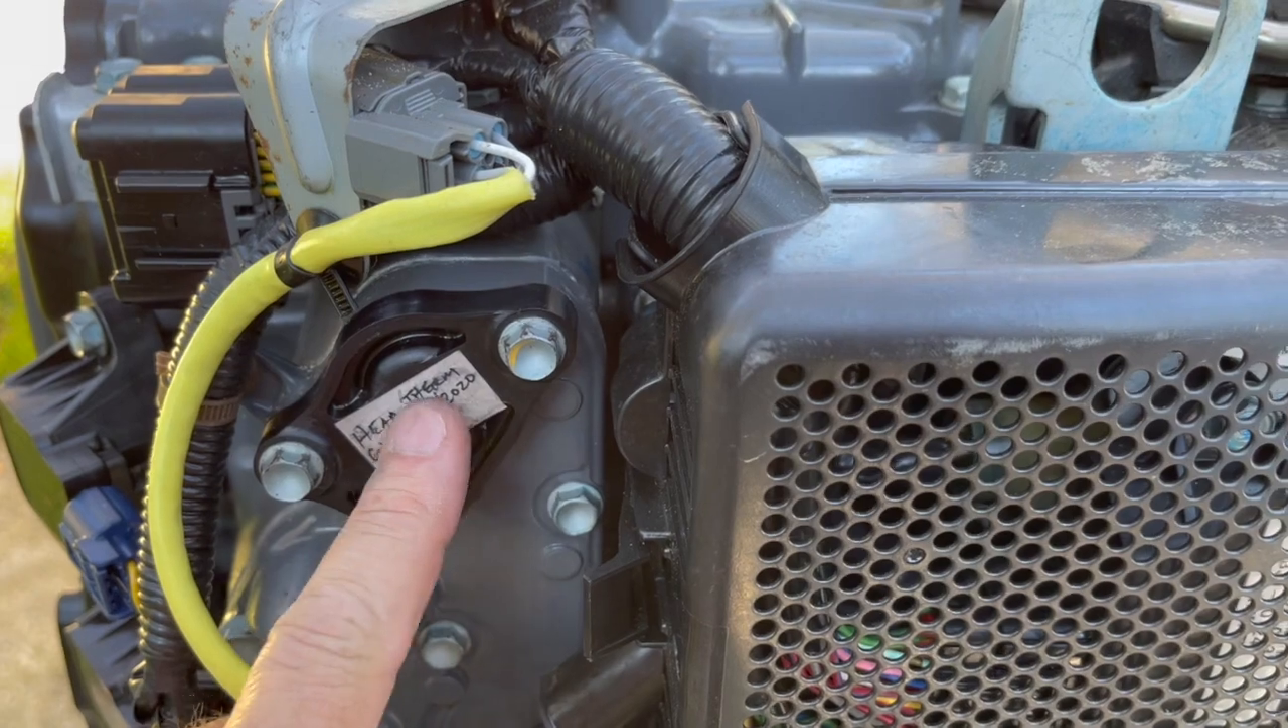We got our head thermostat back in and our cover on bolts are greased up and in place and tightened down.